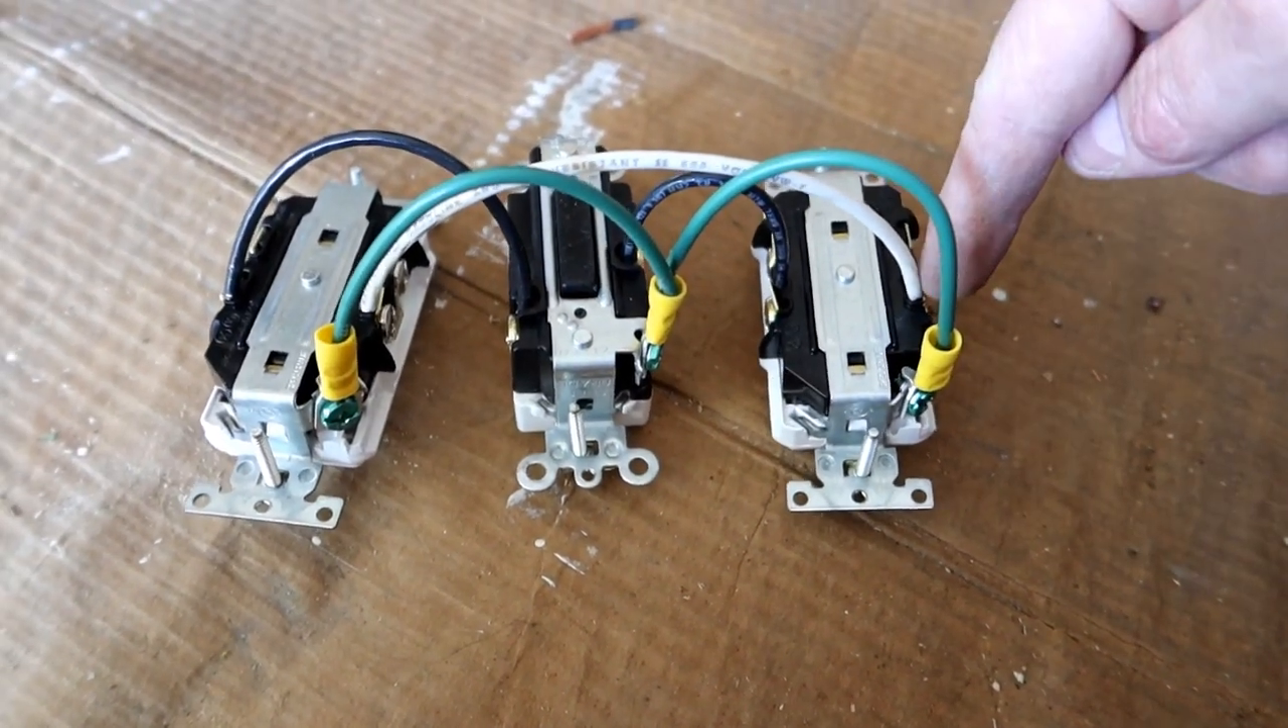And I have the grounds connected.